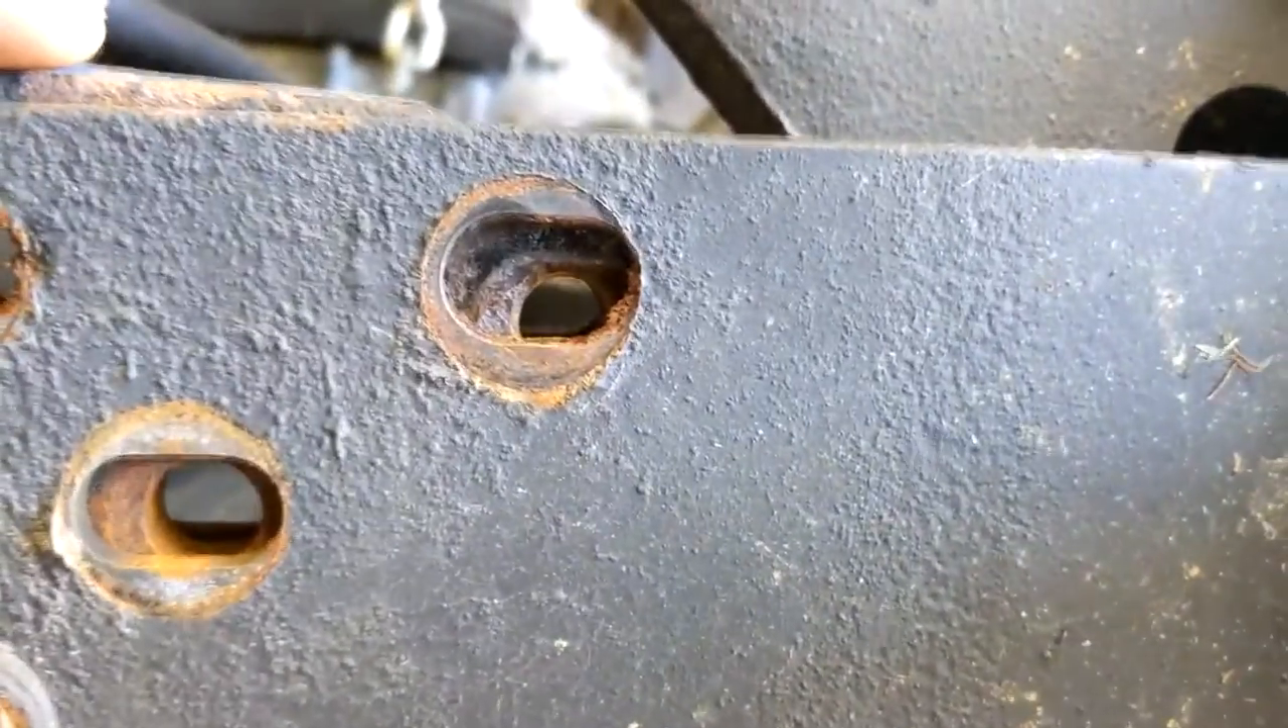And so as you can see my holes are not quite aligned right anymore, because the original holes were drilled off like I said.